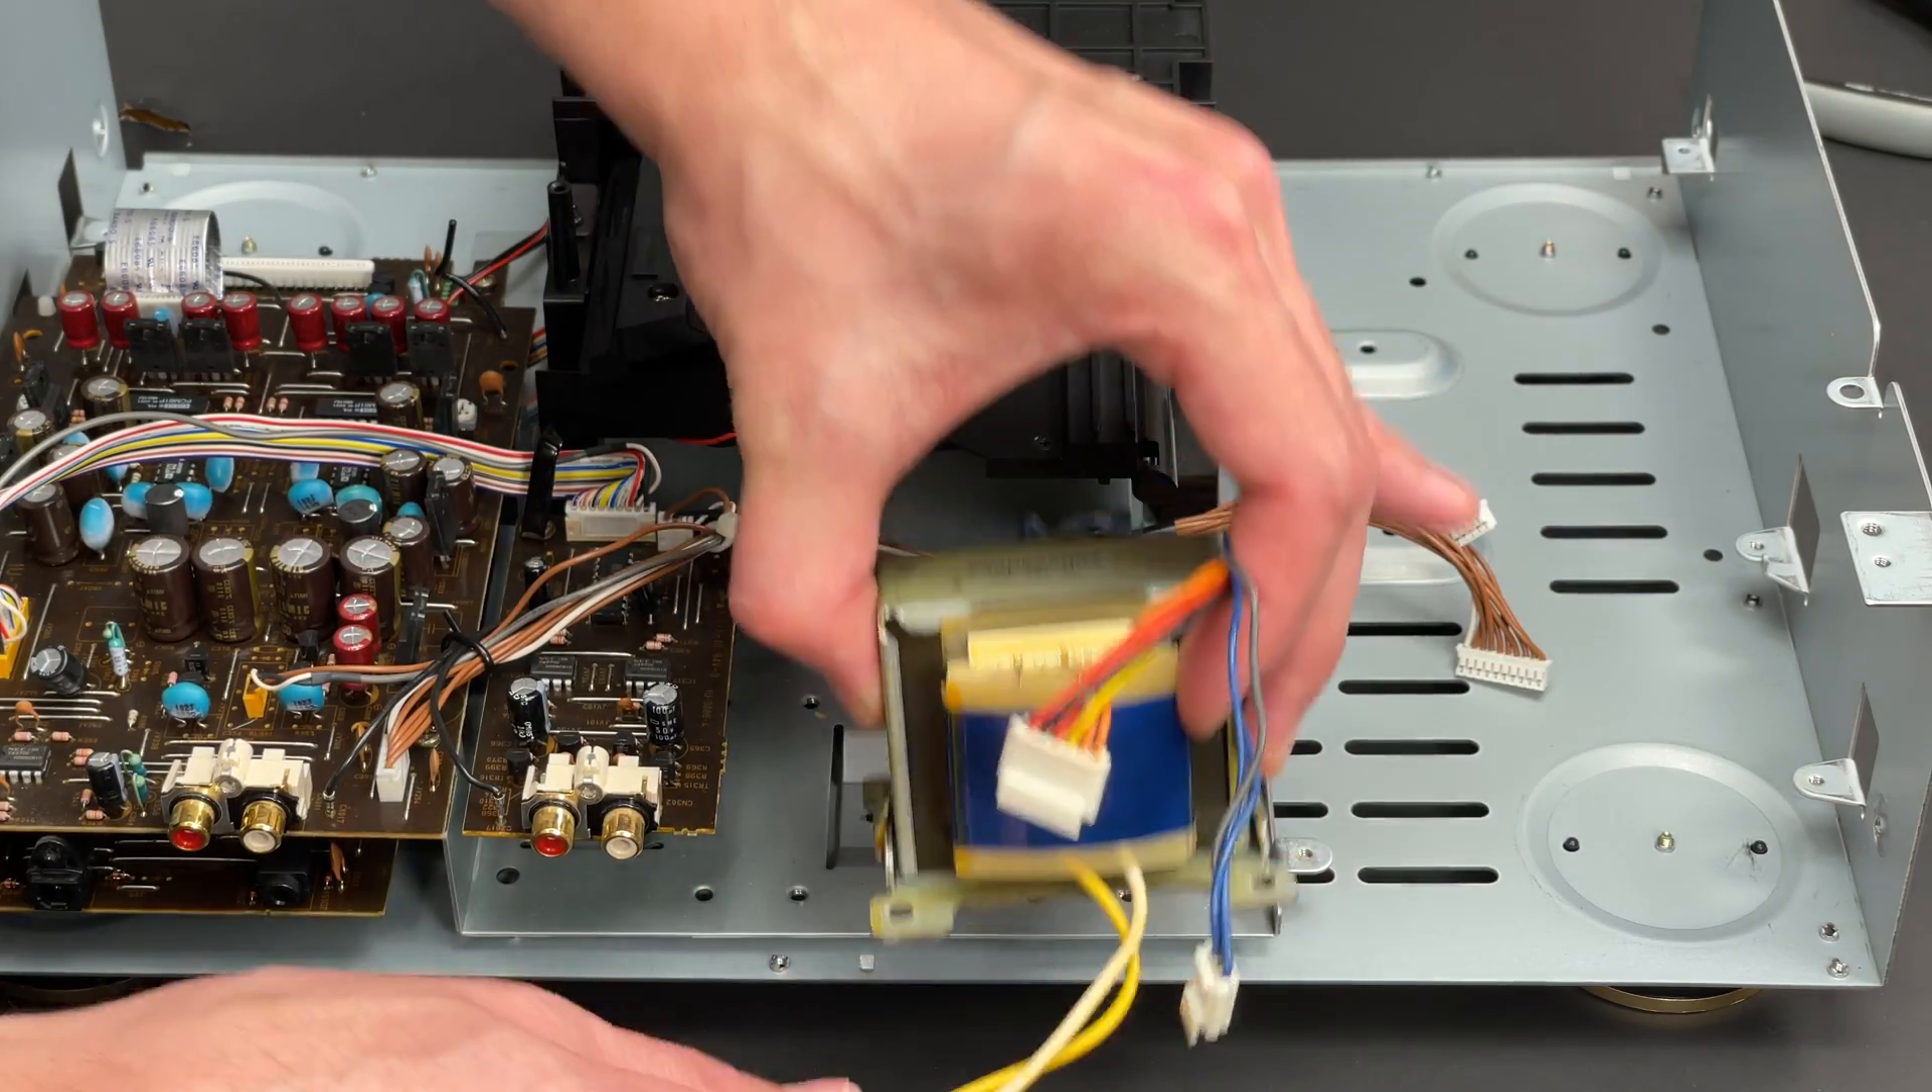Here we go, that's the transformer extracted.